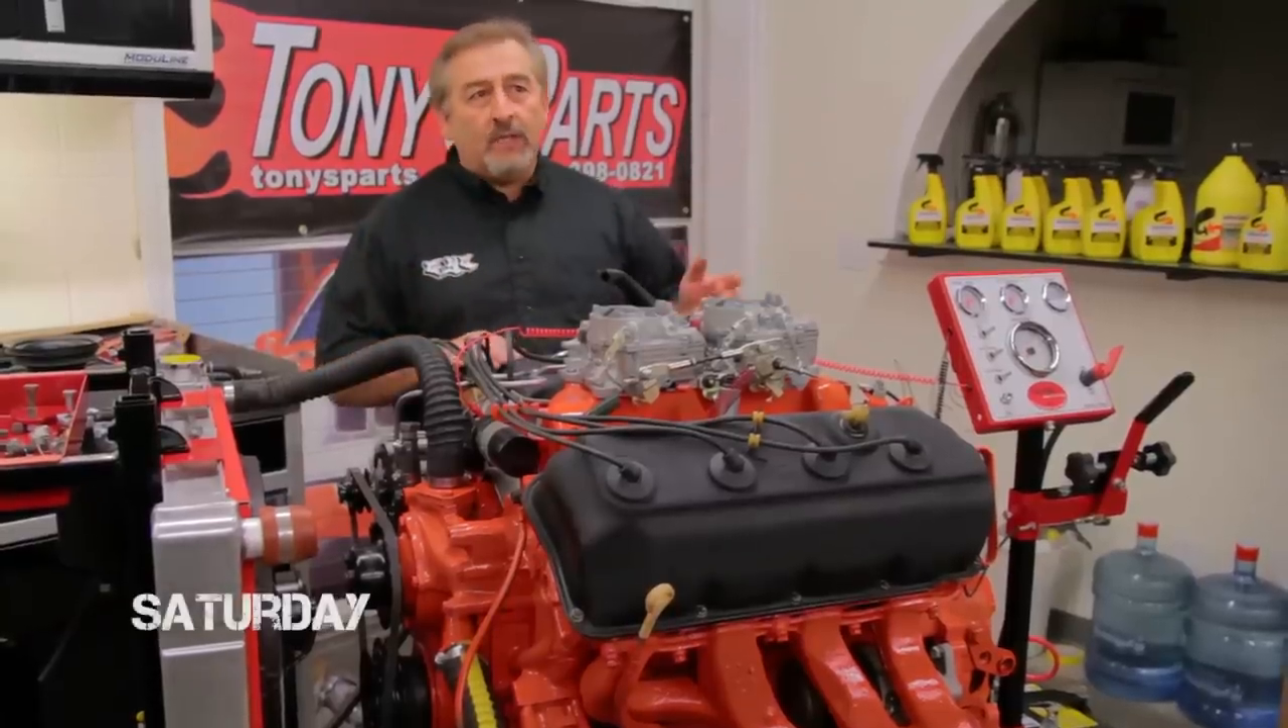We've got the 426 Hemi for the 70 Charger RT completely assembled to the point where we can have it run on the engine run stand.